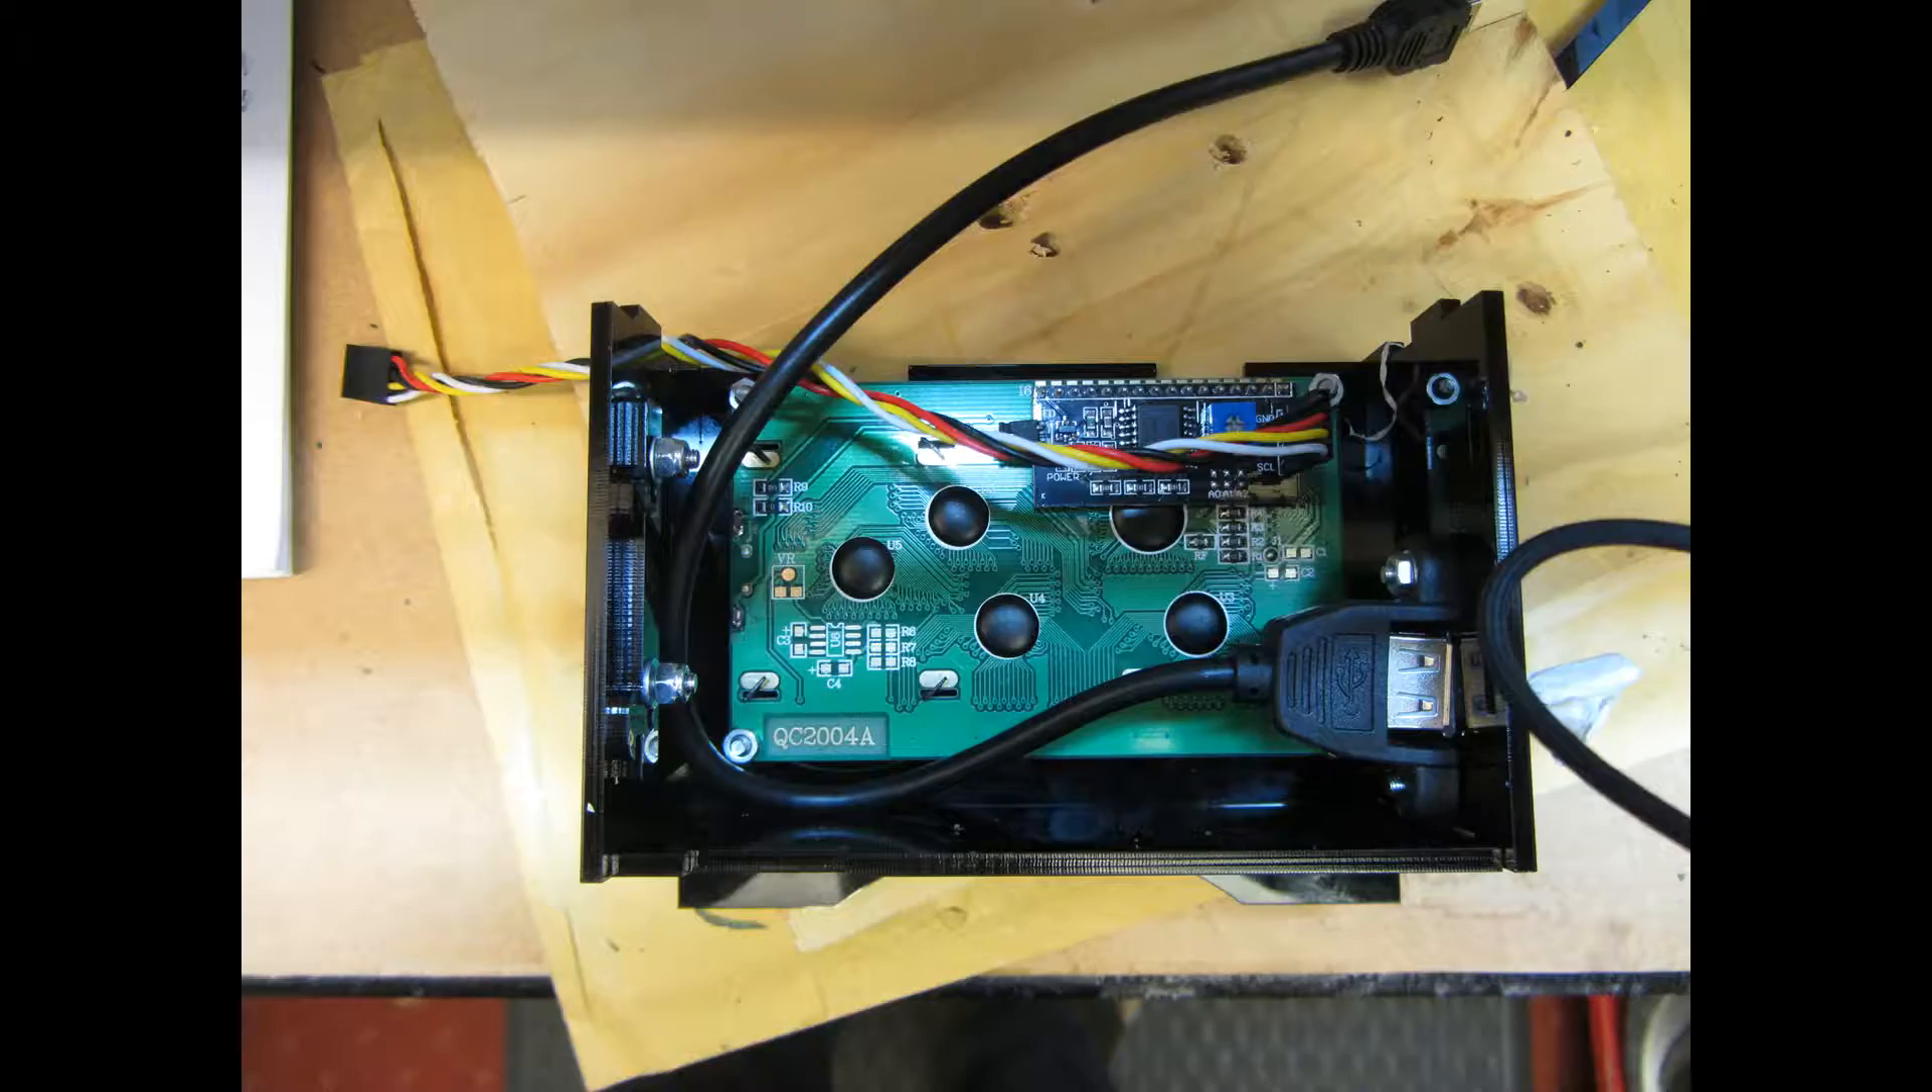So here you see it with the front panel already sort of installed with the lcd screwed into place.